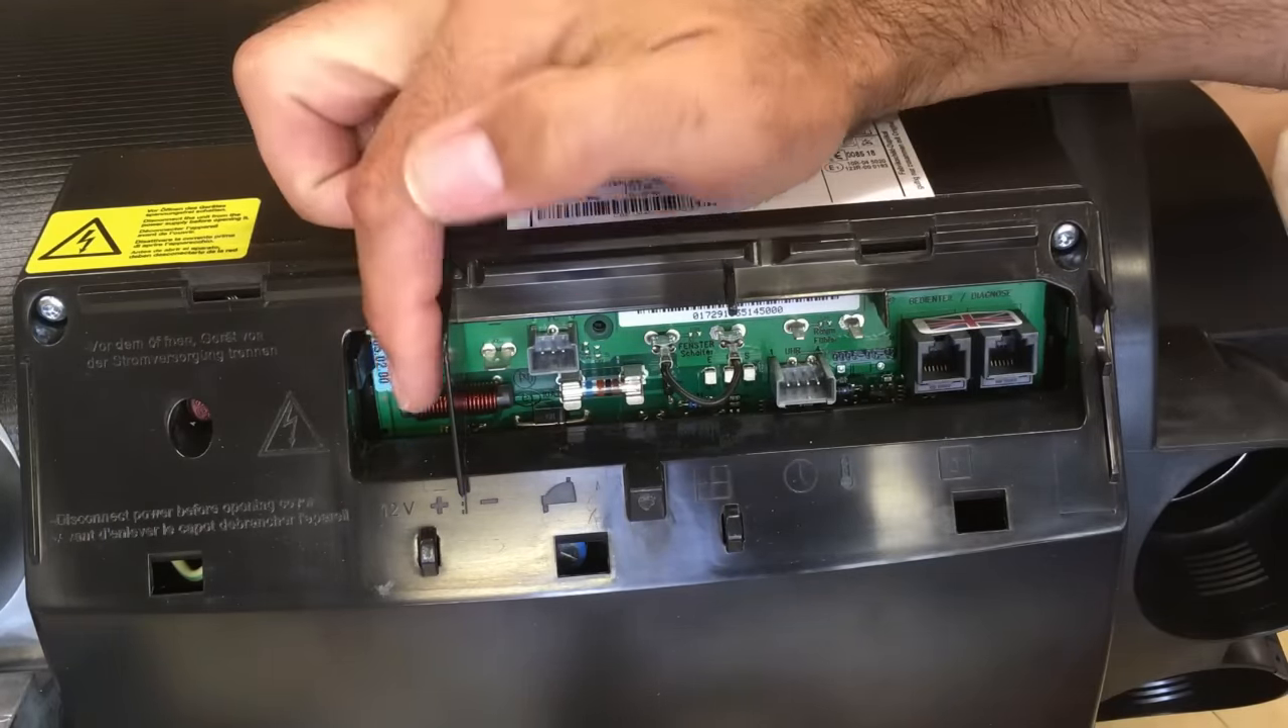This cover simply lifts off and now we see there's a little printed circuit board here.